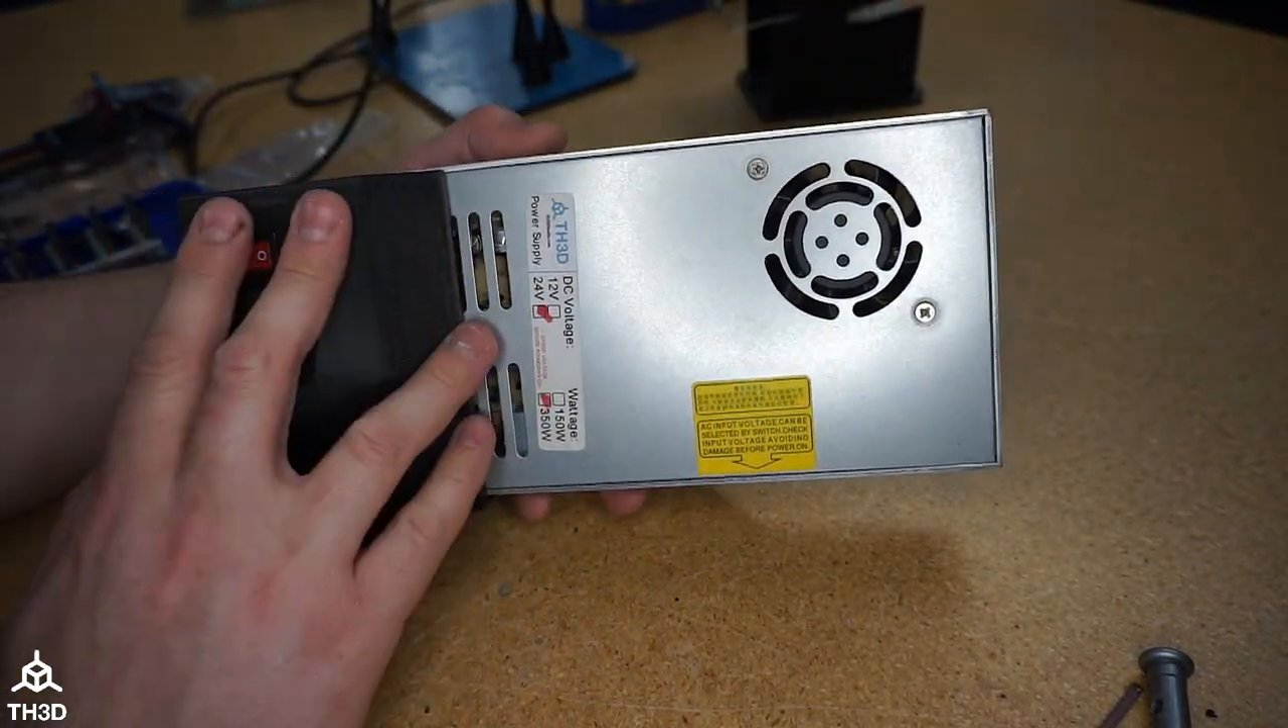So just like that, I've got my power supply reassembled.